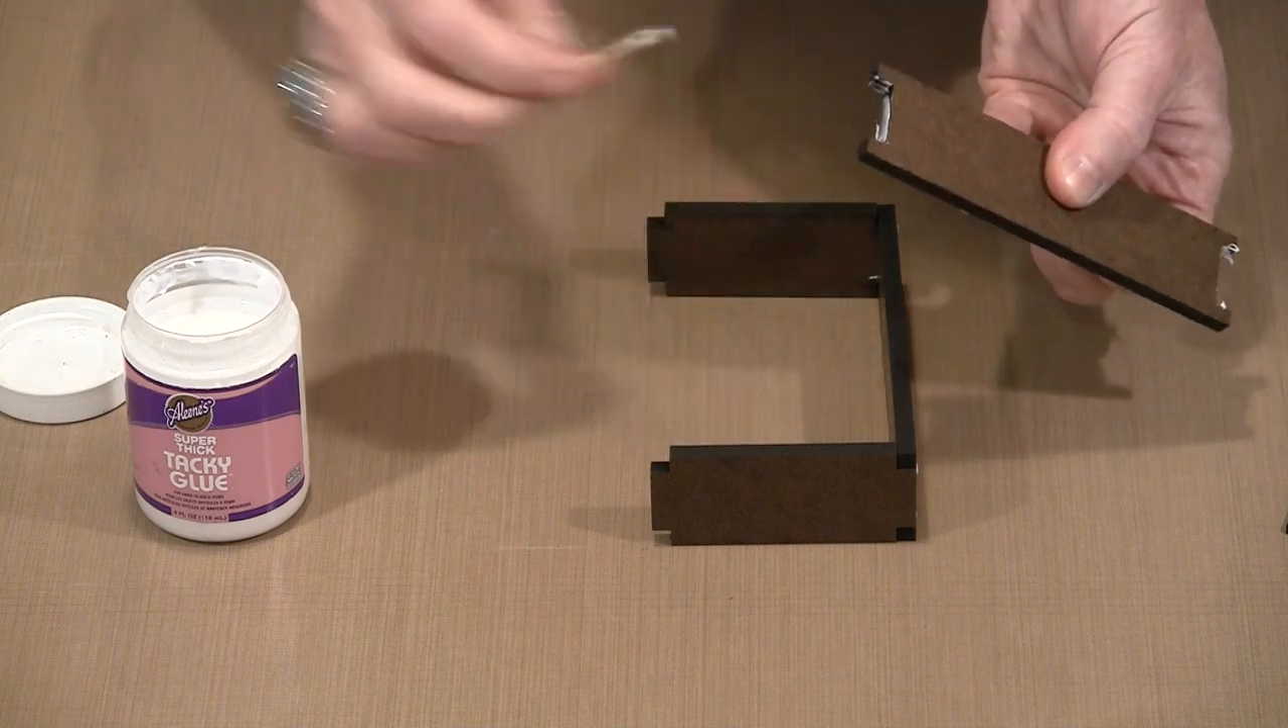And there is the box 3 quarters of the way built.